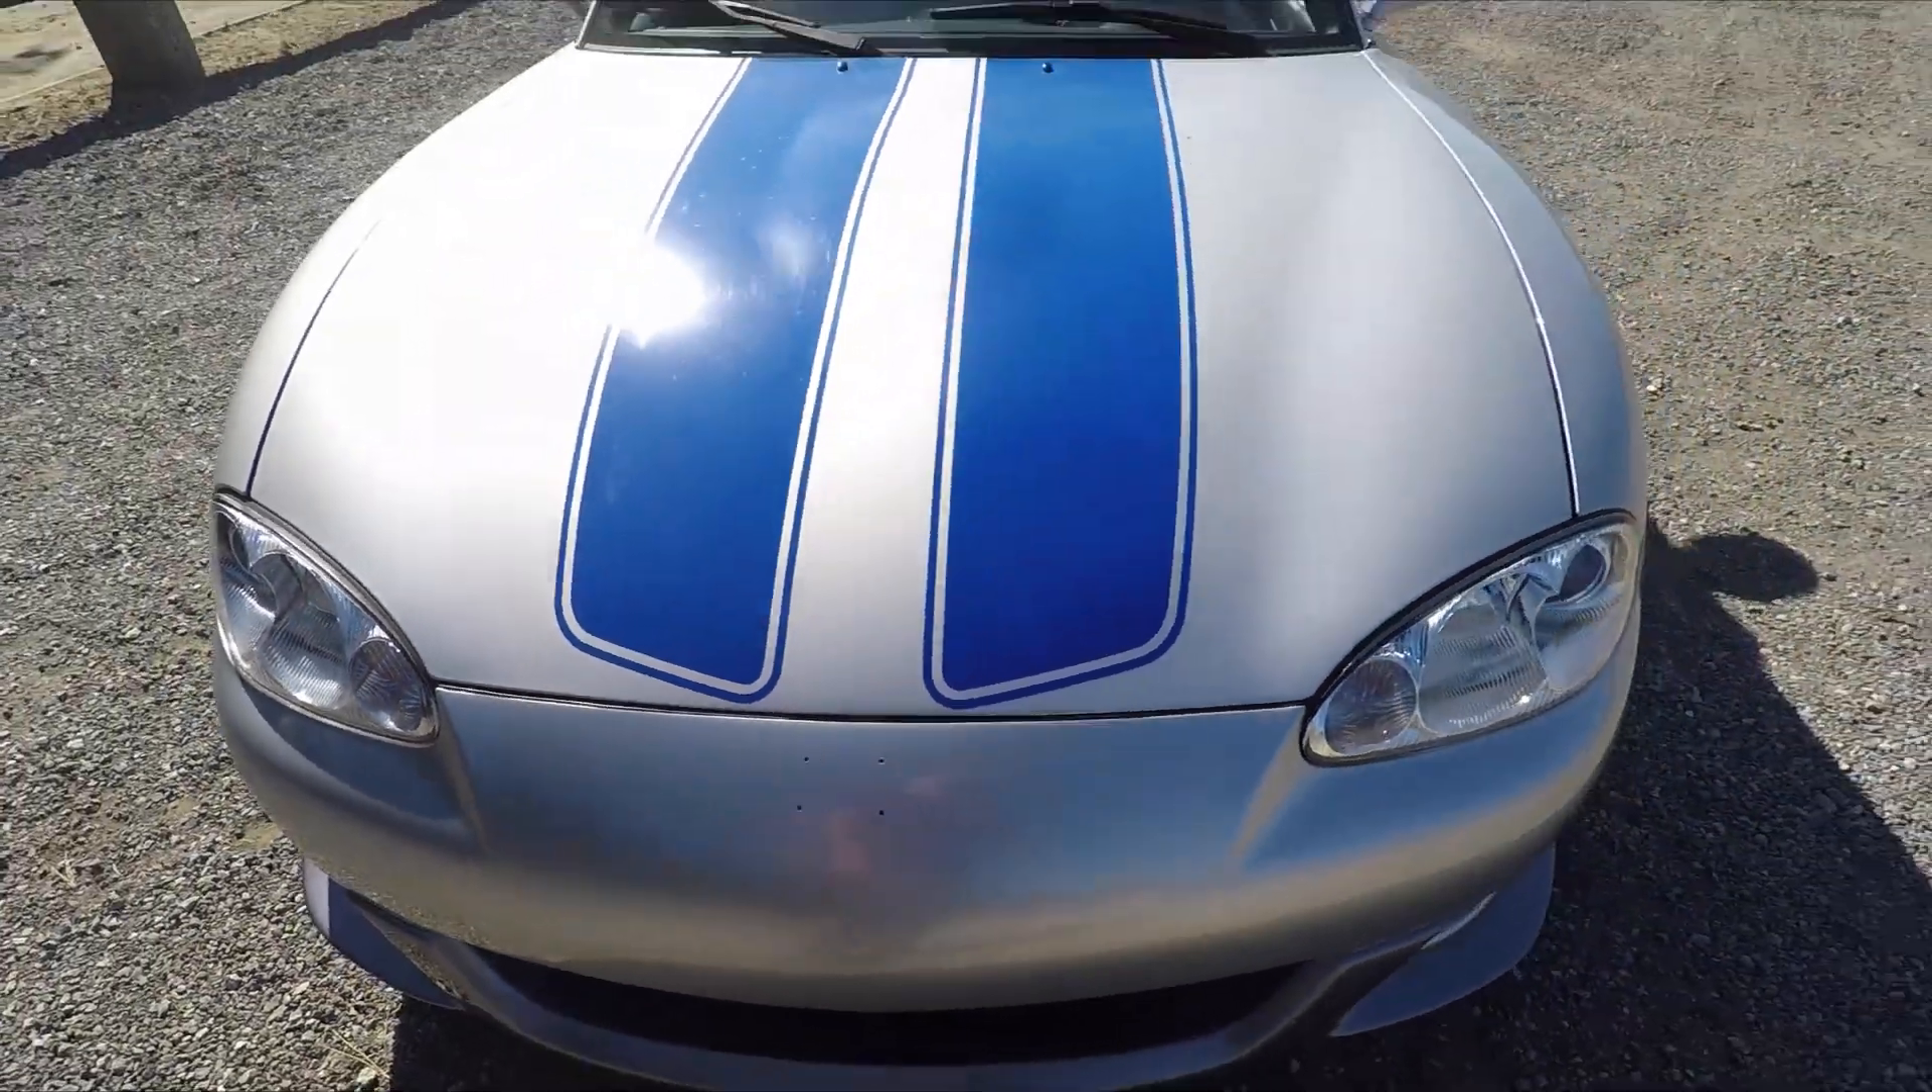Still need to put the Mazda logo on the nose.